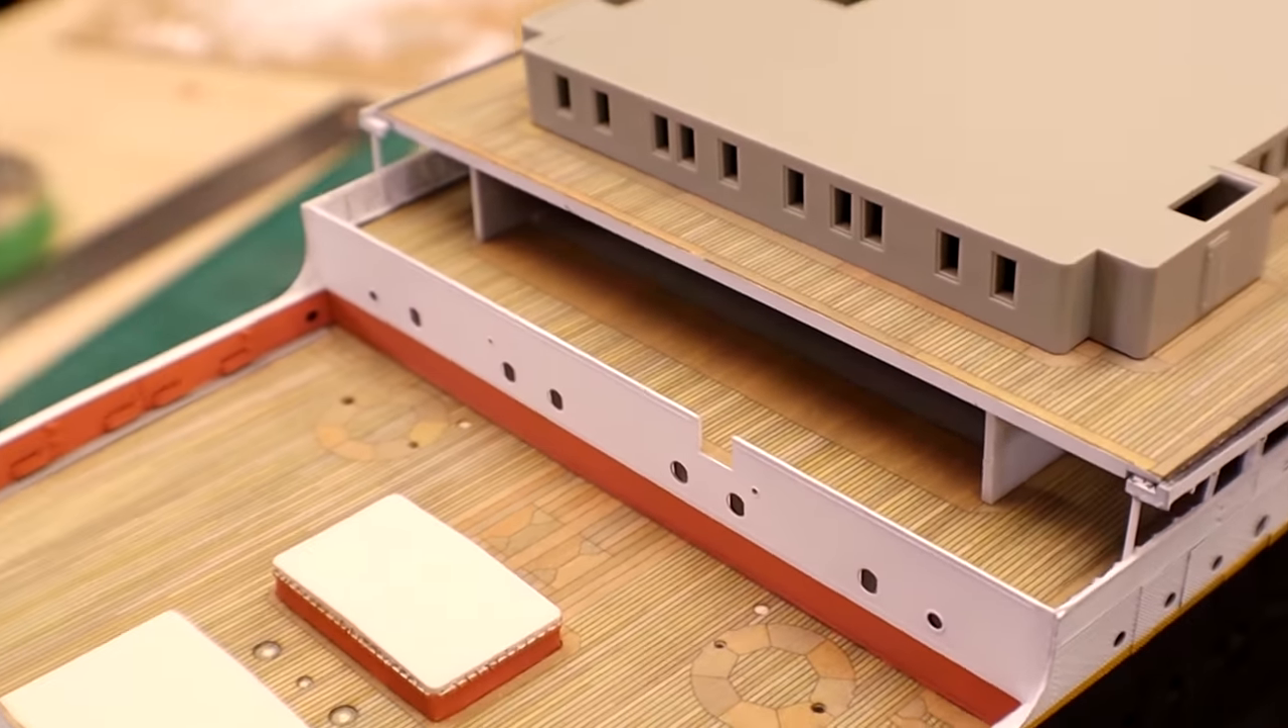So i think that c deck bulkhead looks fantastic from woody's model works uh it's flush with the deck everything looks straight.